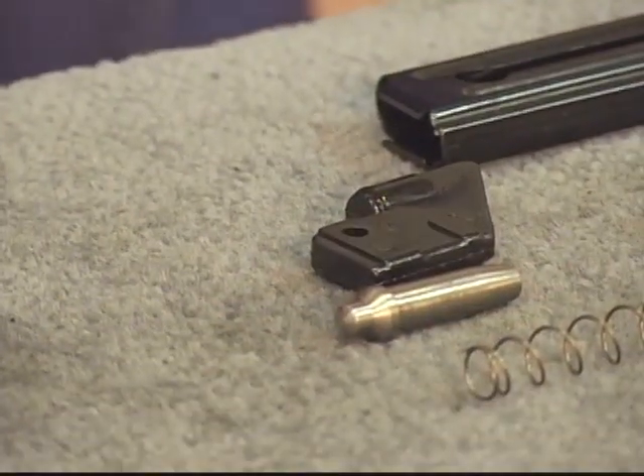And our magazine is taken apart.